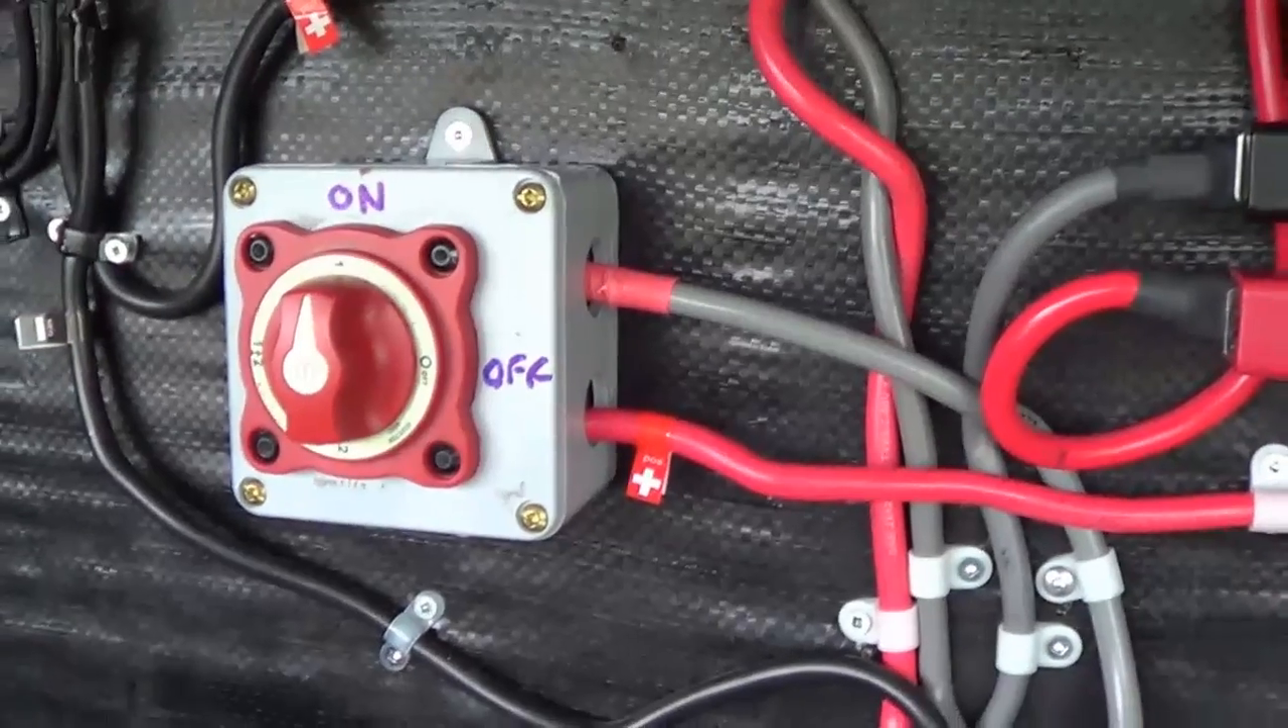I got the on off switch in place there and mounted.